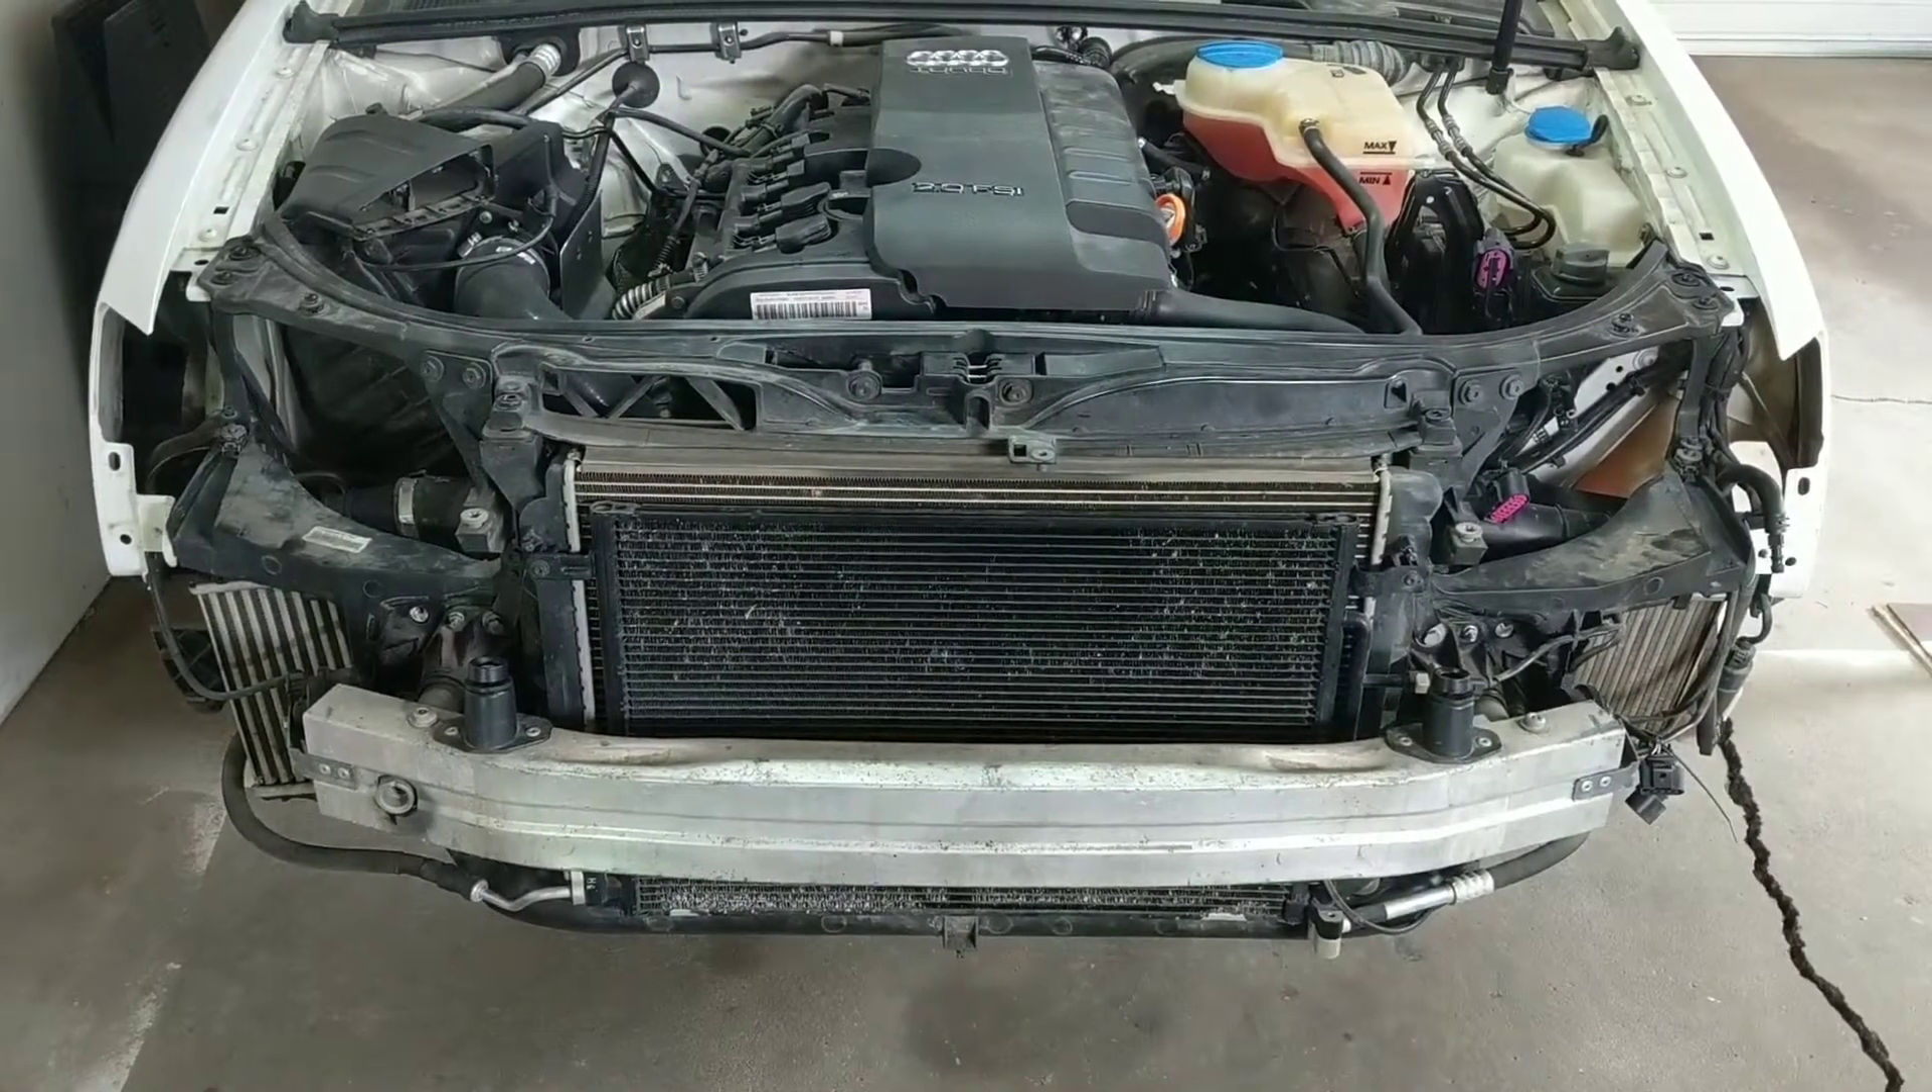To start off, the front bumper has already been removed, and so have the headlights, although that part isn't necessary.